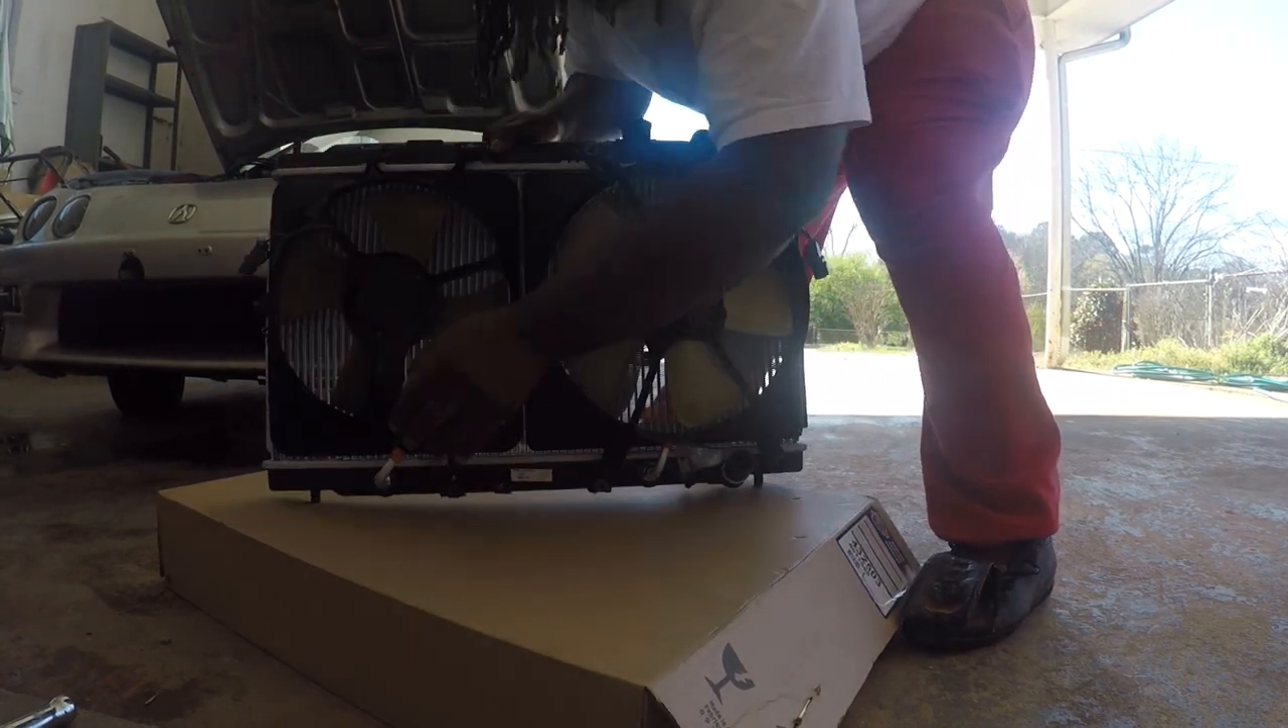Well uh I thought I was recording but I just I just finished putting the fans on just now.